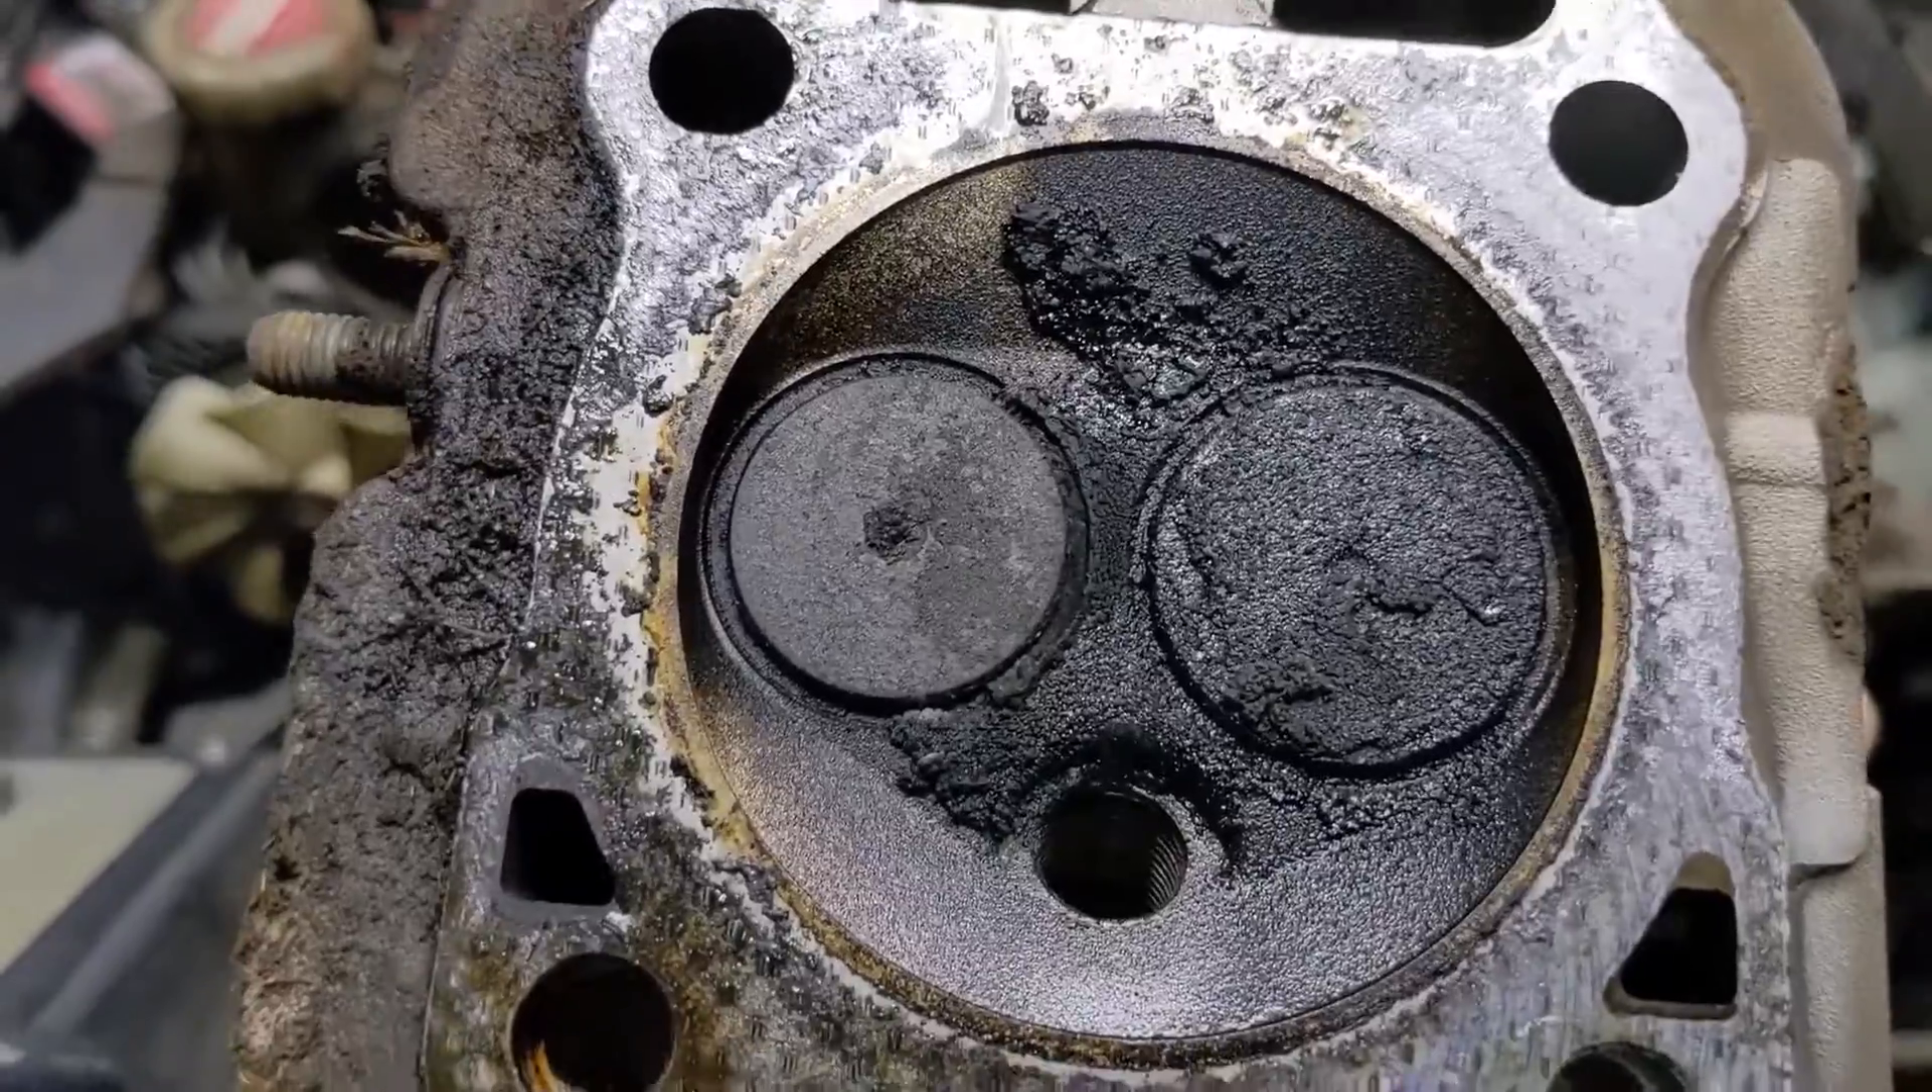But we now have our cylinder head off.